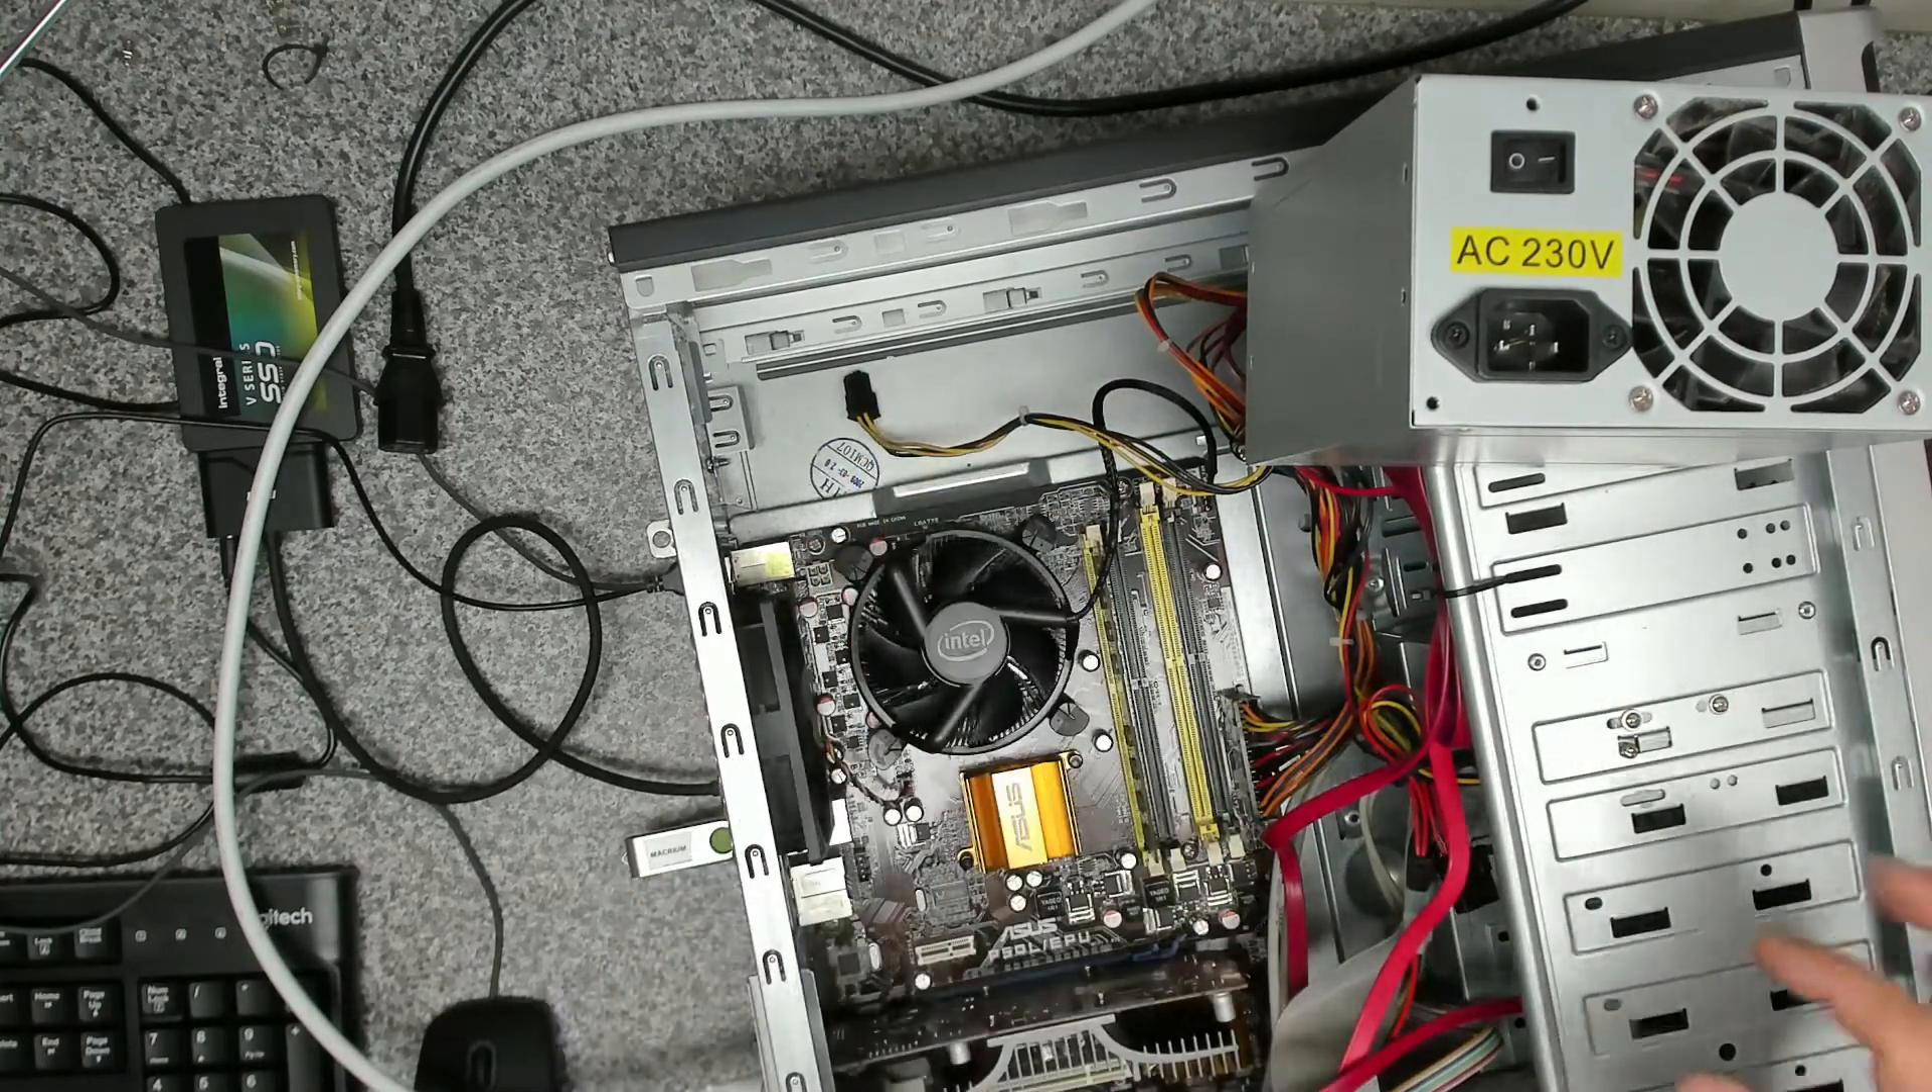So we've got our Intel stock cooler on there.